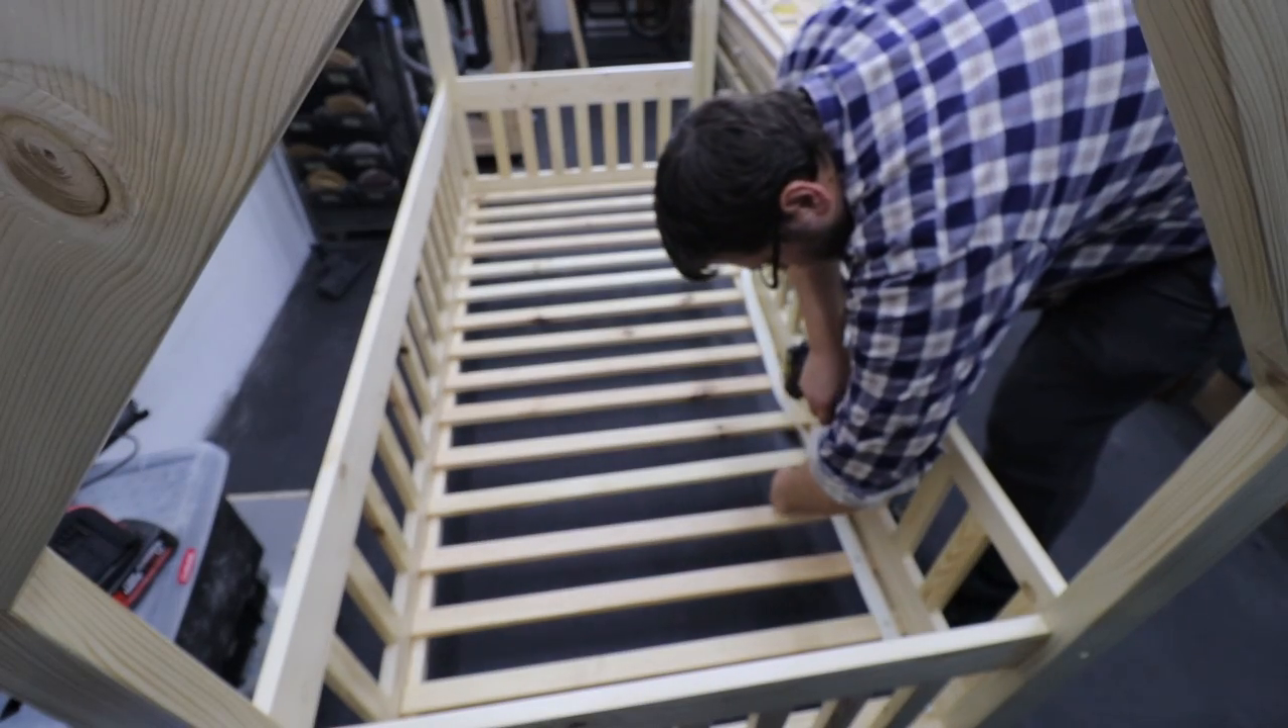I've placed all the slats in more or less the places i wanted them to be.